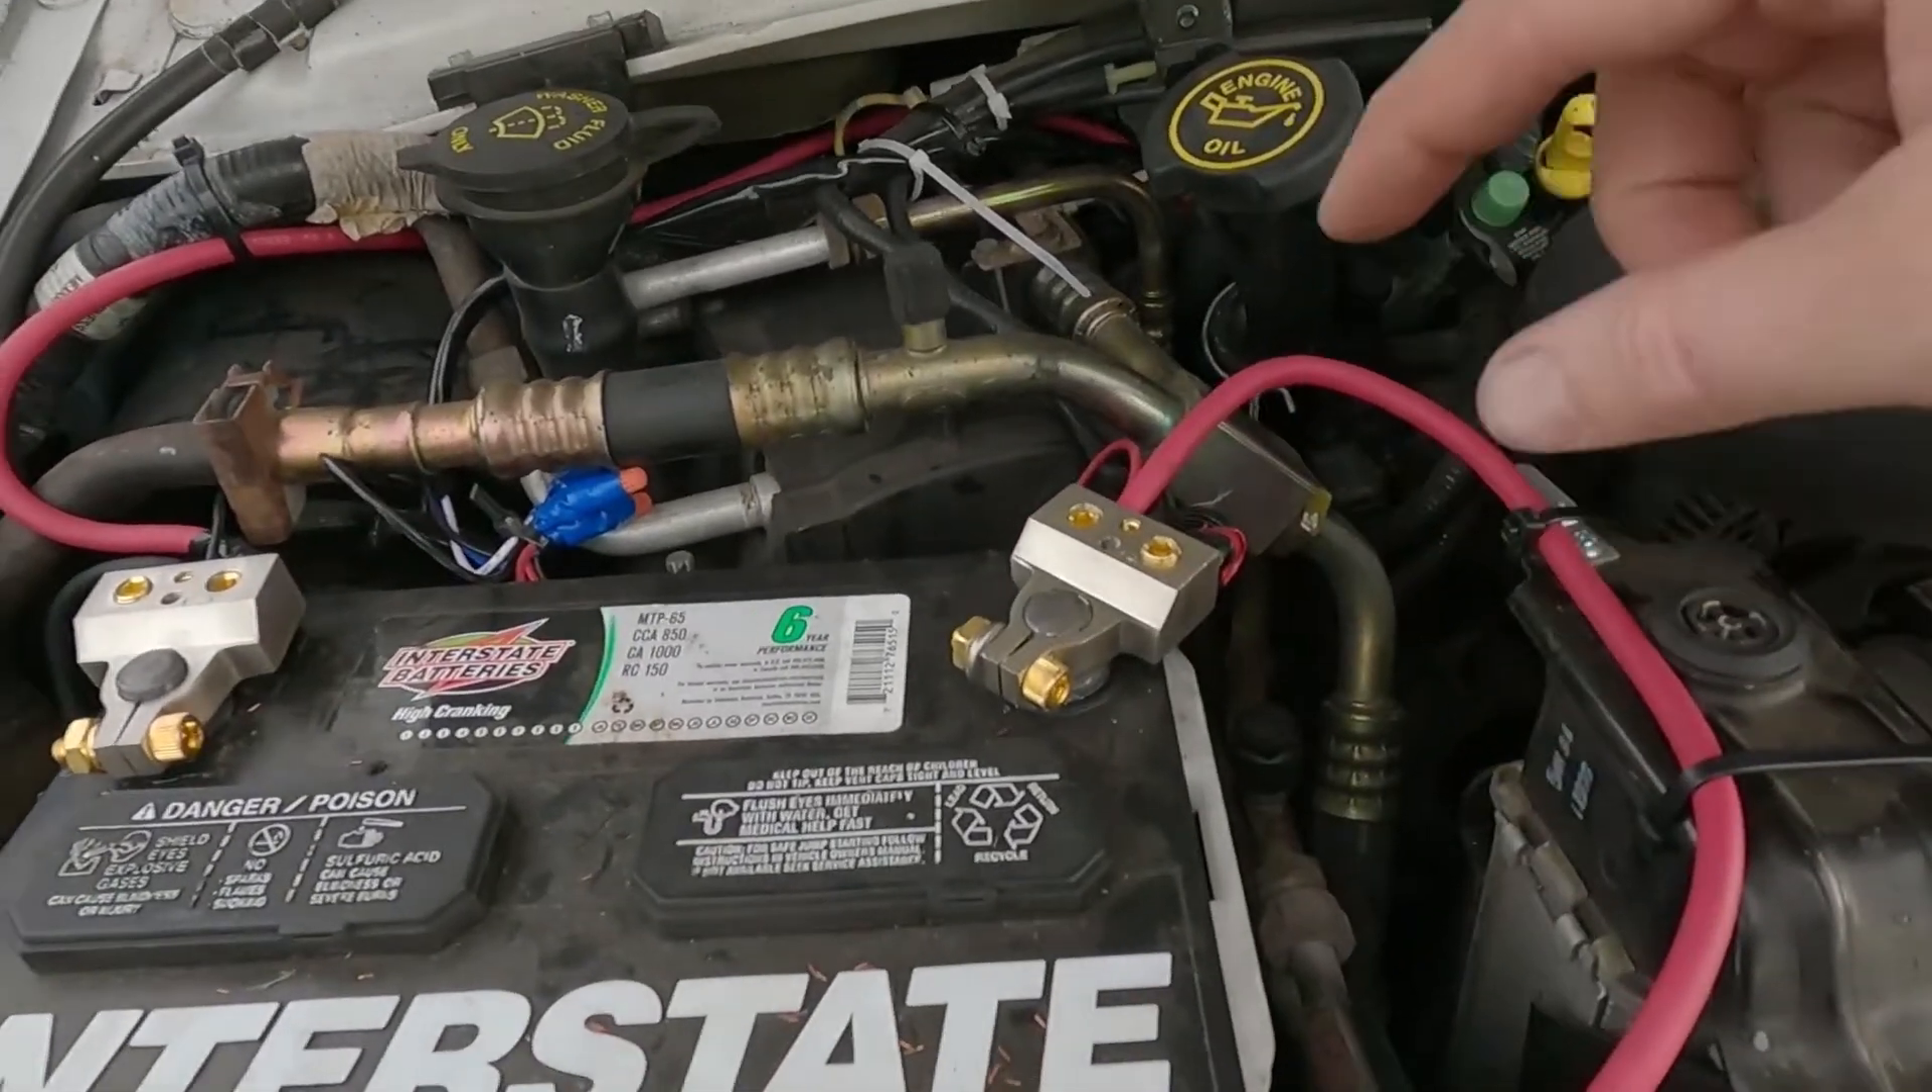Okay so you can see here i've got the two different cables so i changed out my battery cable ends and these are pretty awesome.